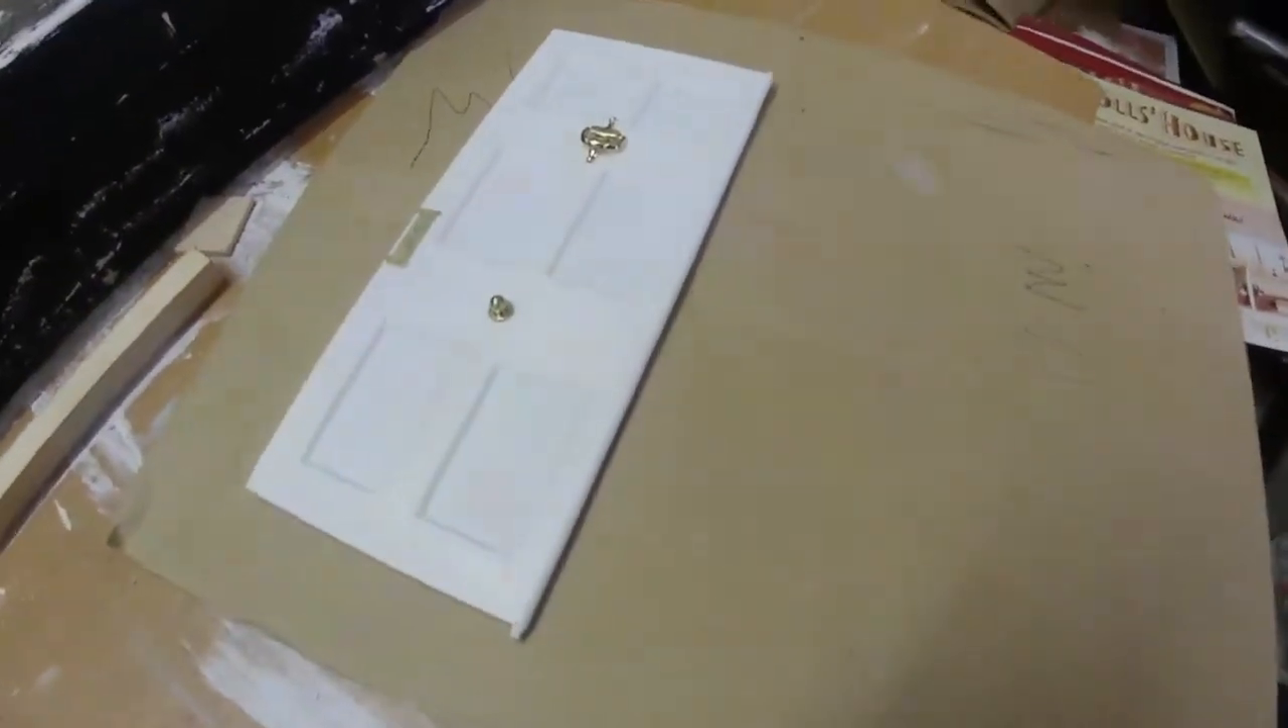I've put the knockers on. Painted the lock.